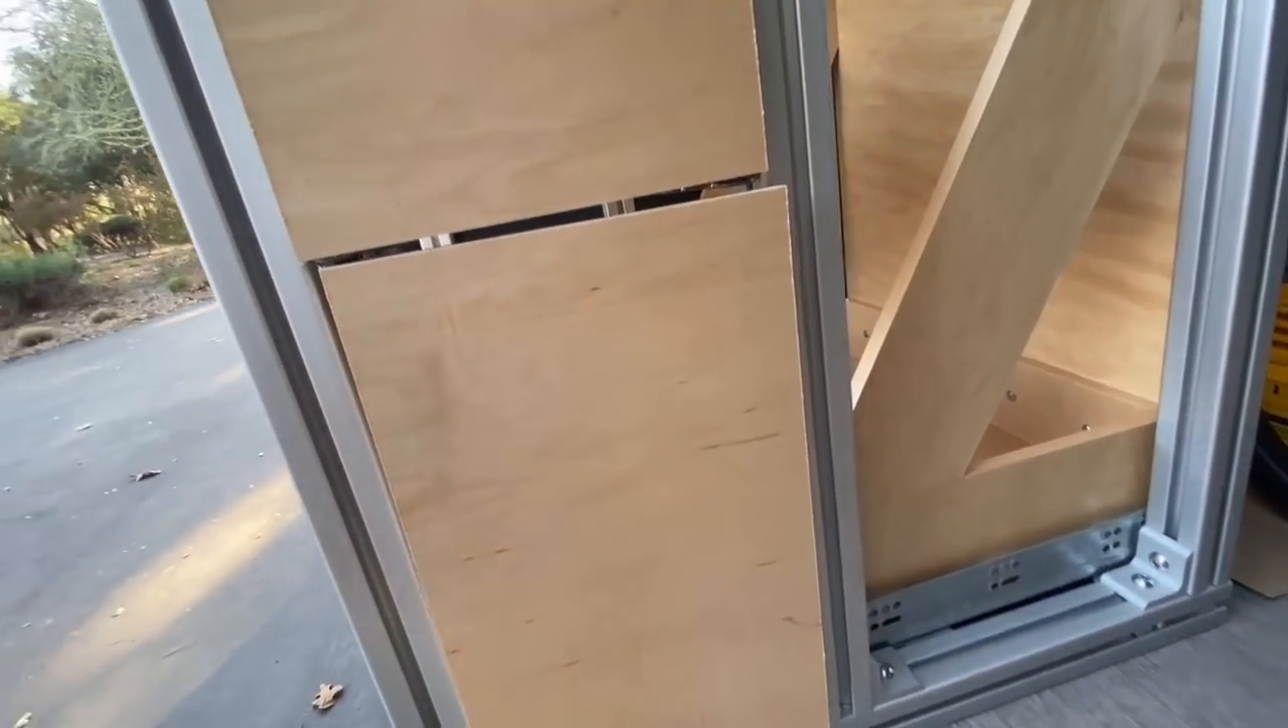Look at how off this drawer is.